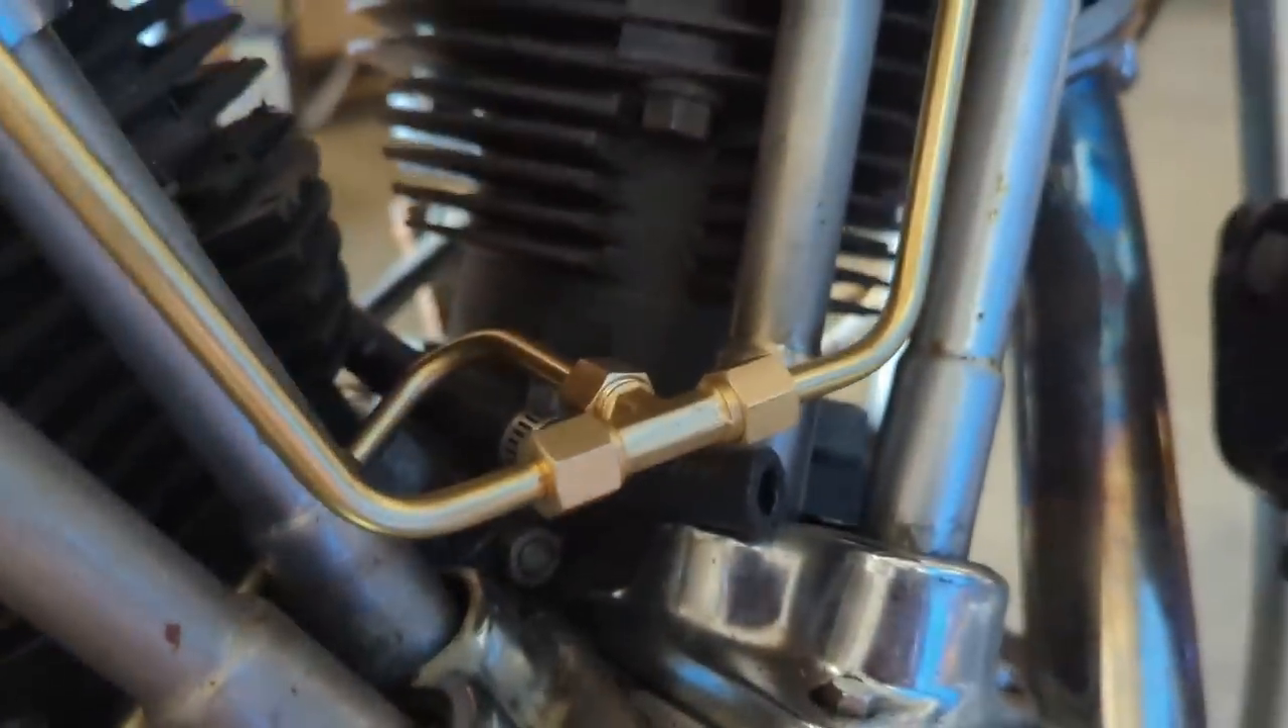So I got the oil feed lines changed out.